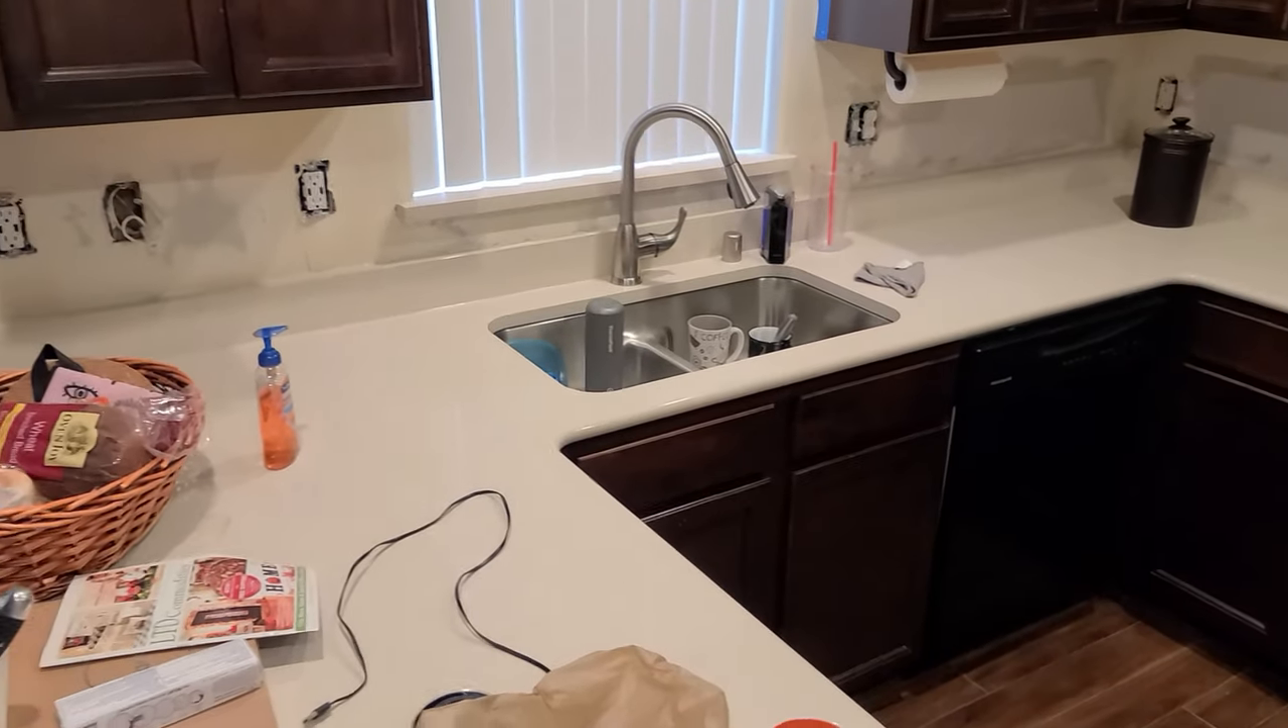As you can see, the new counters are in. Had to put the sink back together because she wanted water for some silly reason.